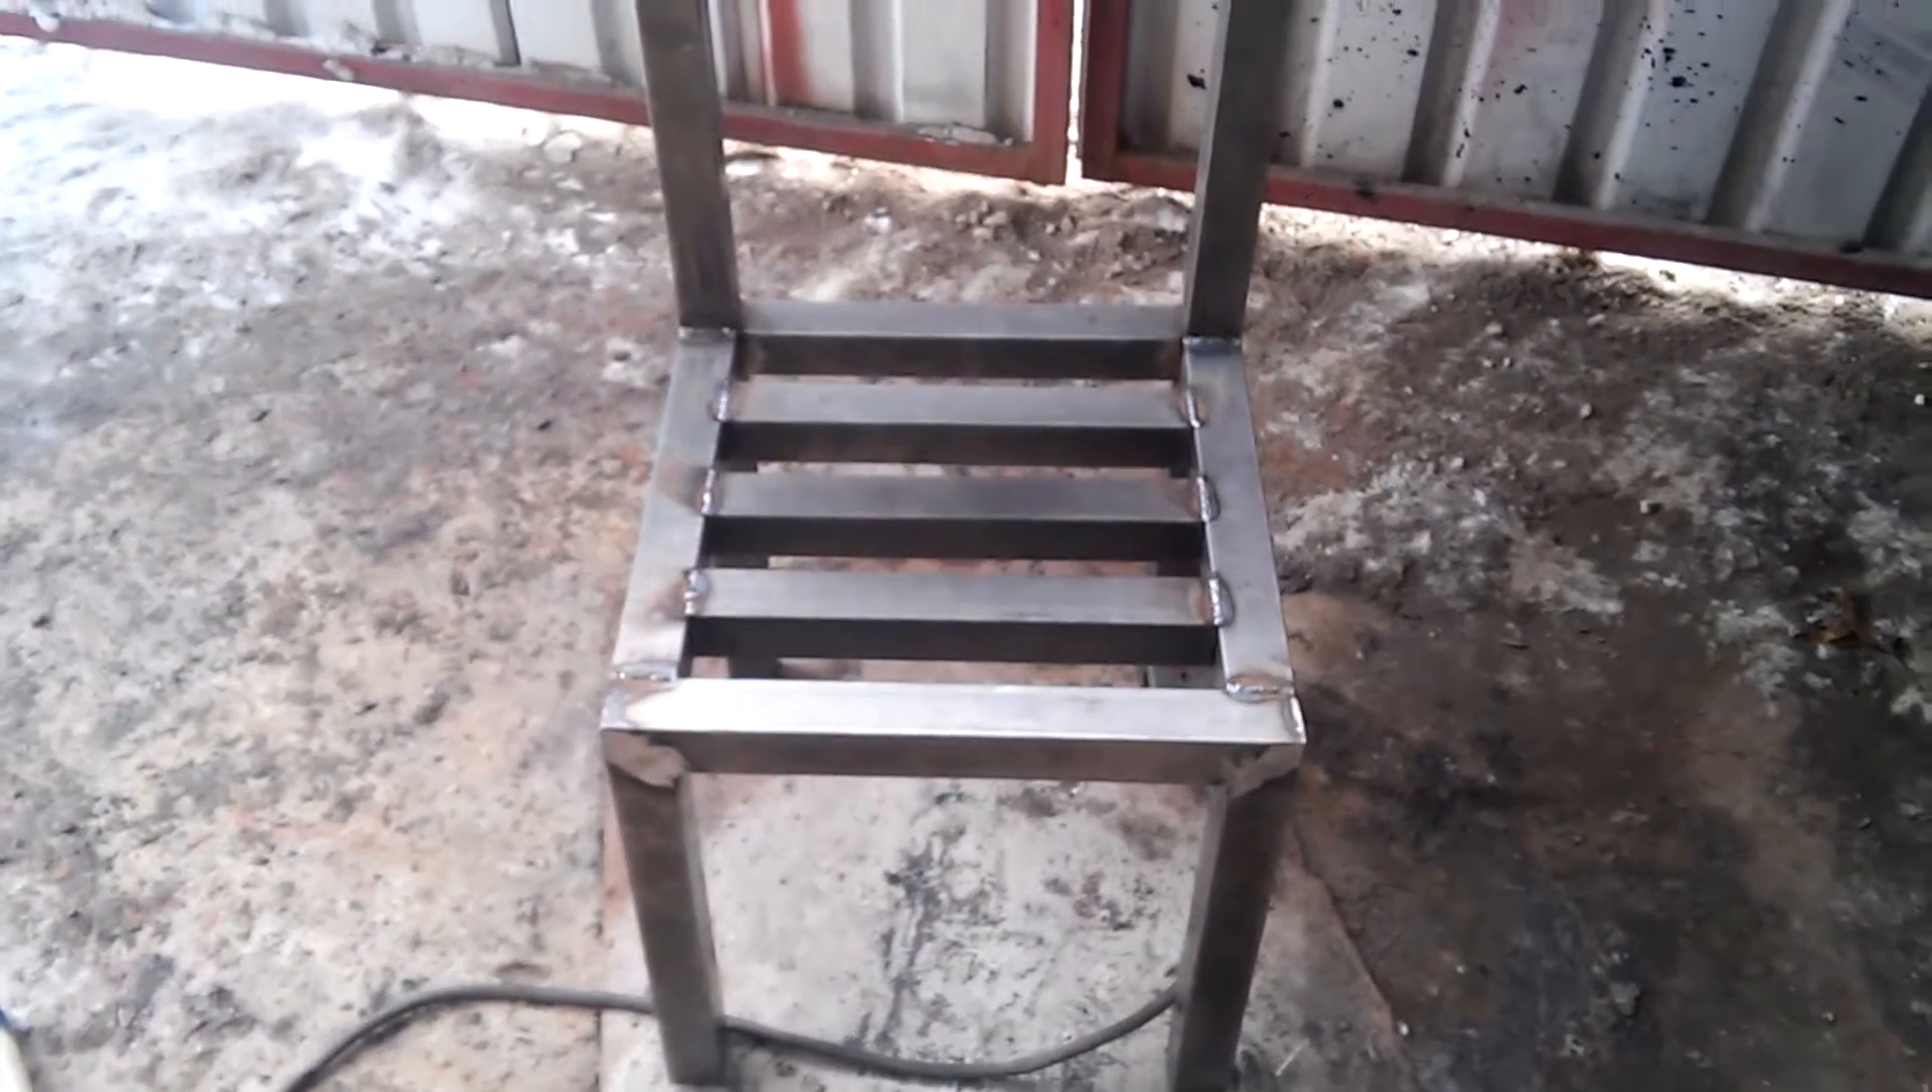Приварил сидение и теперь осталось зачистить и зашлифовать полностью со всех сторон.